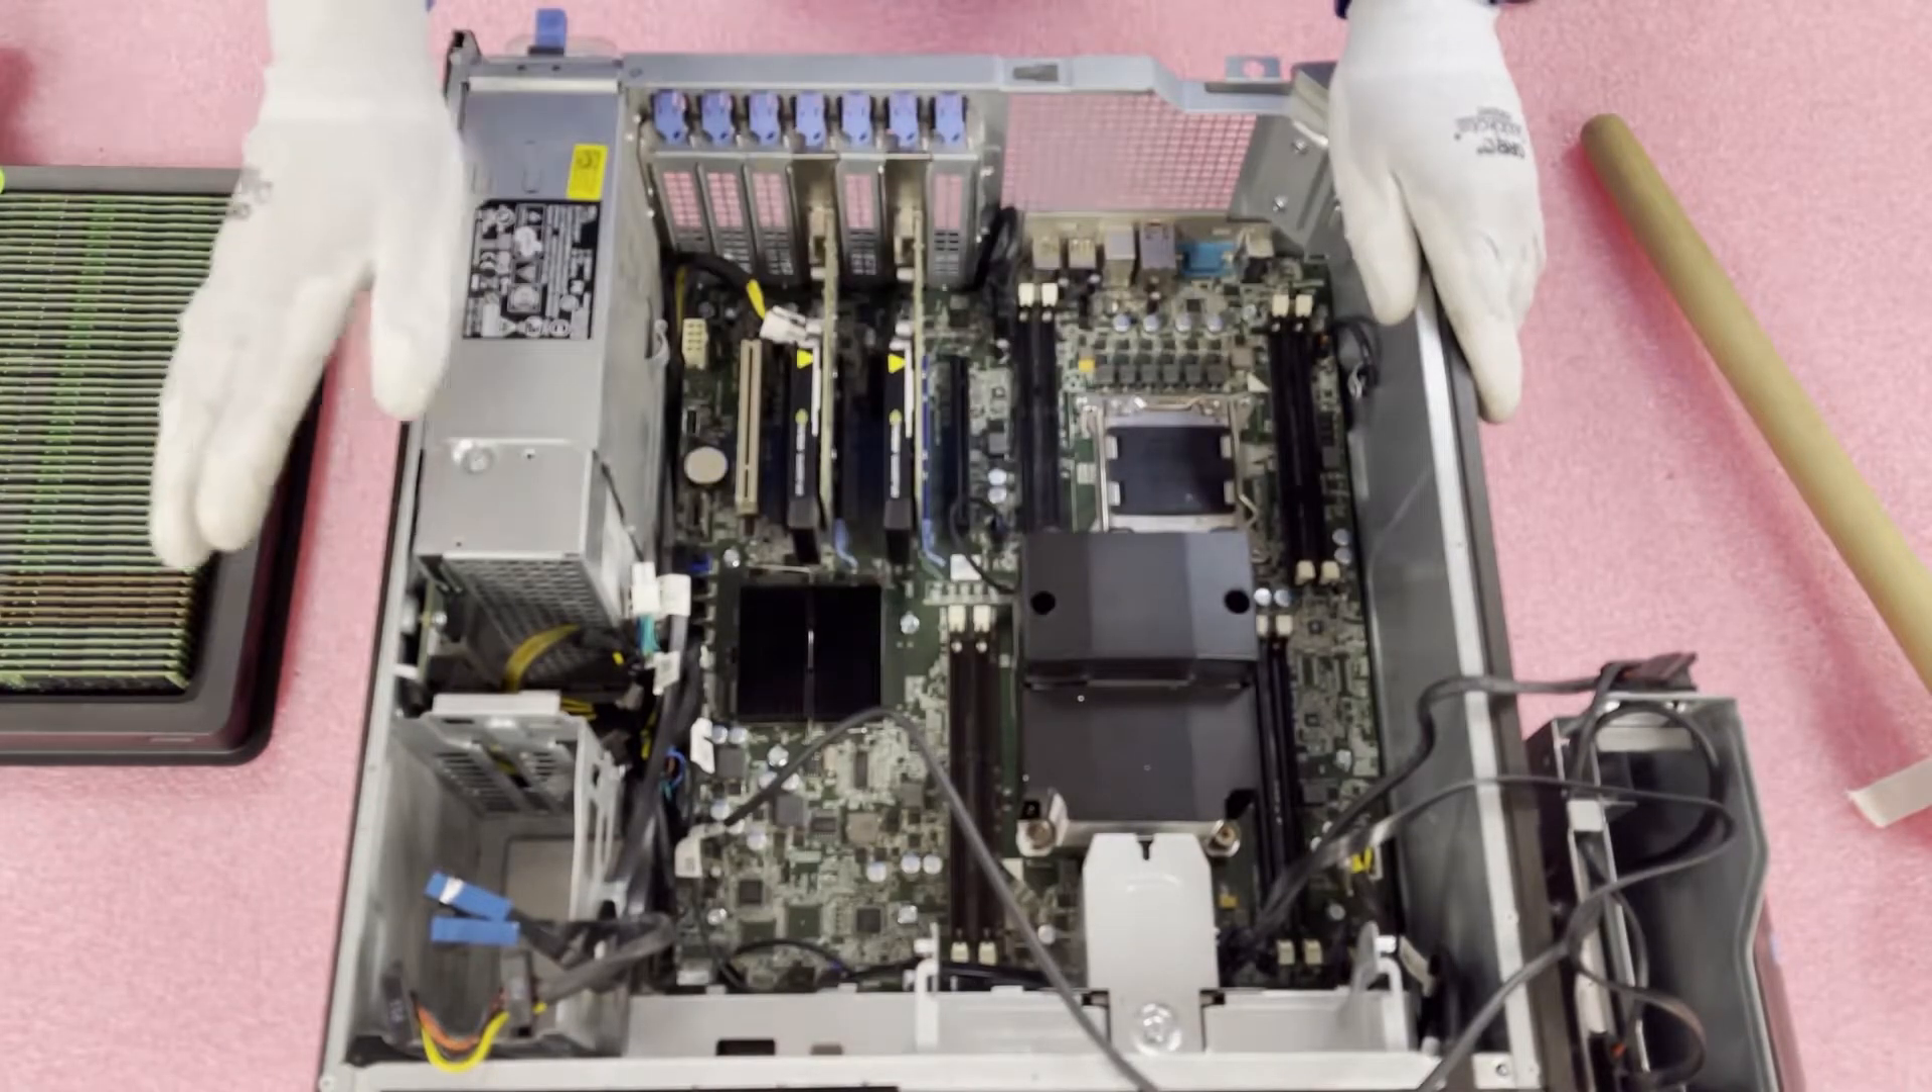So now that we're in, you will notice that there are two CPUs. Currently only one is installed.